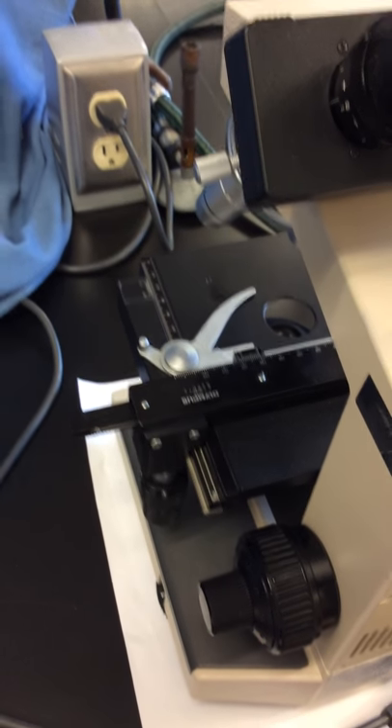So you can see right here, the arm of the mechanical stage is sticking out quite a bit beyond the stage.